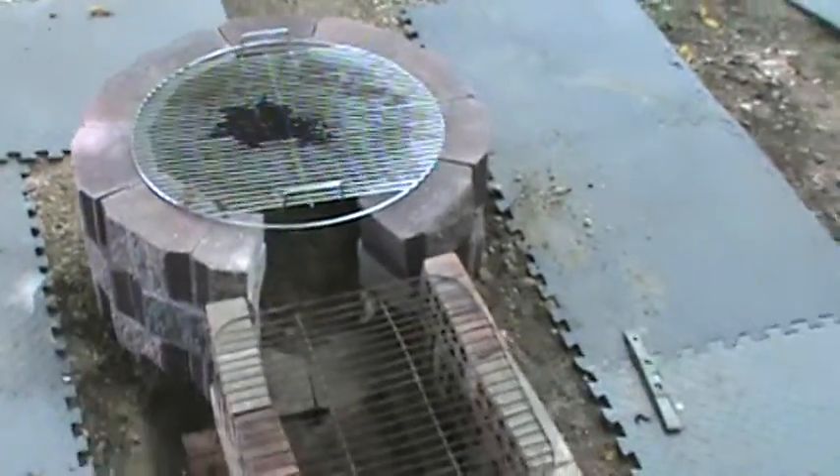I got lucky and found some blocks small enough that this grate would fit on top of them.